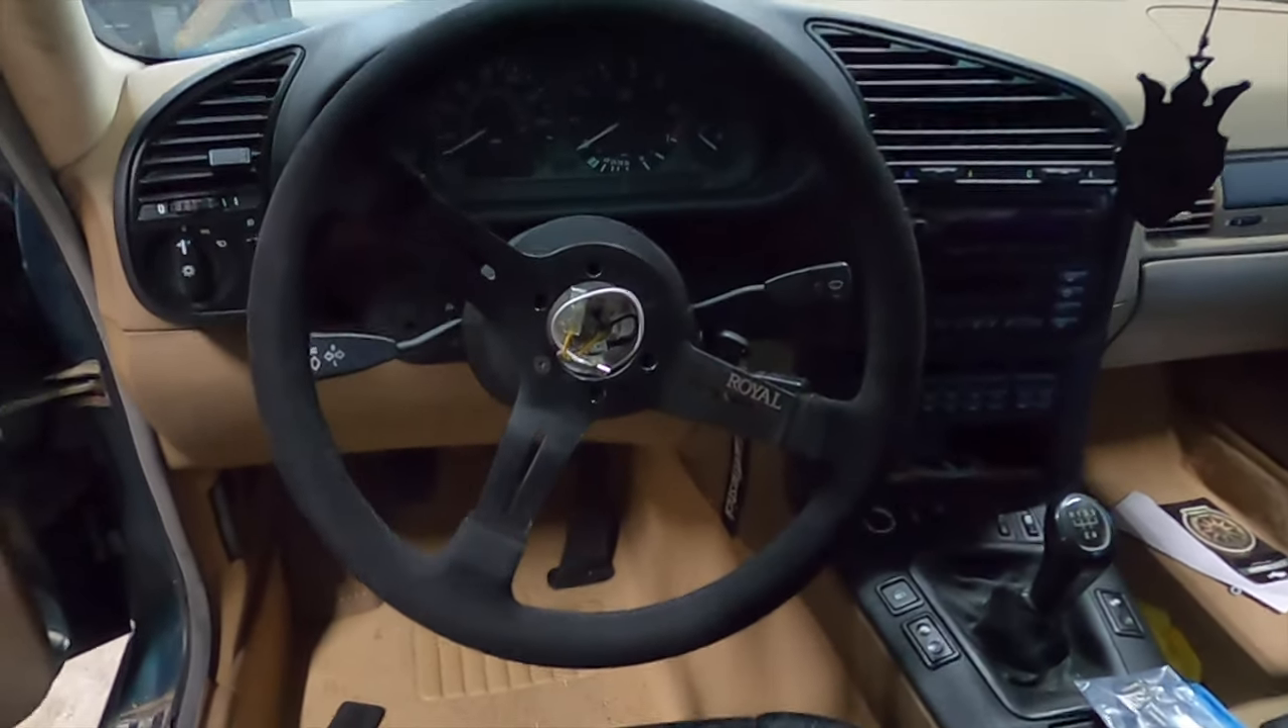Well you can see I put my wheel on and it's a little crooked.